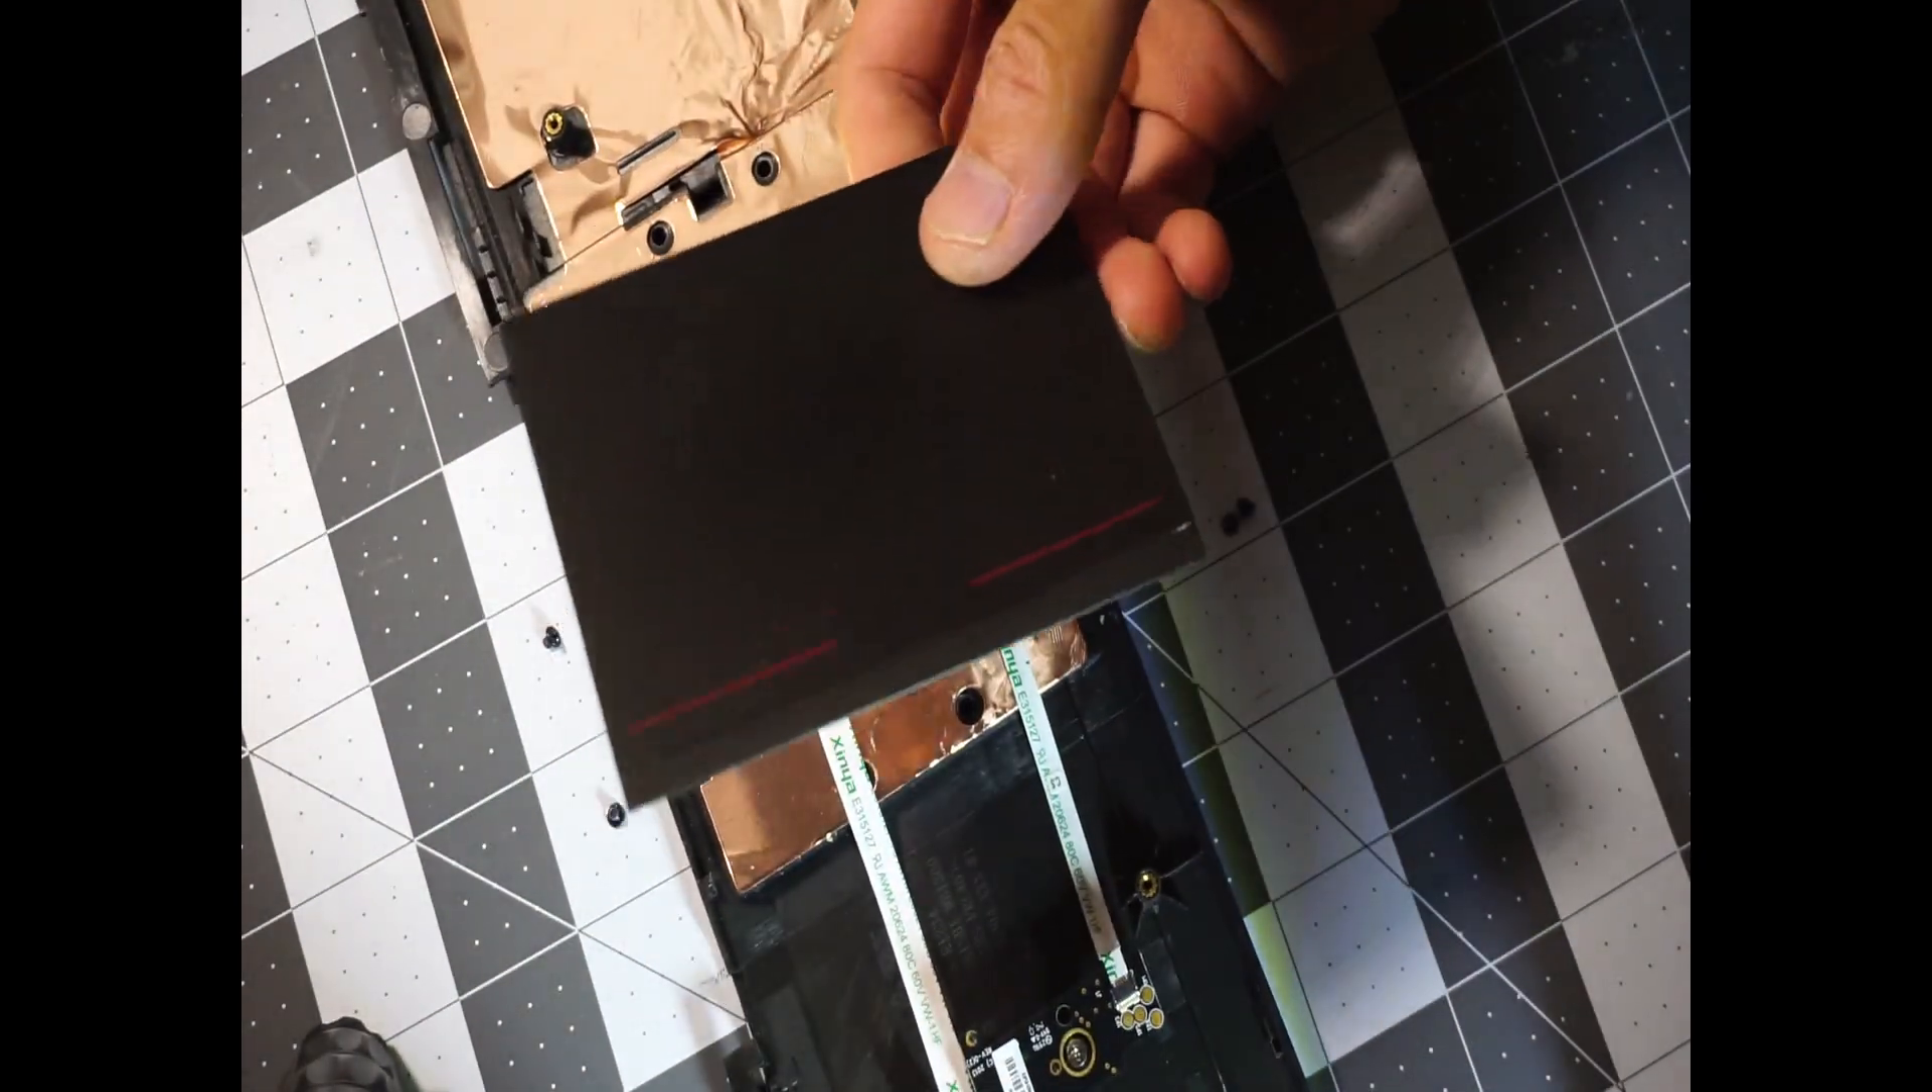After that, lift the palm rest panel, and there we go, we just free the touchpad.